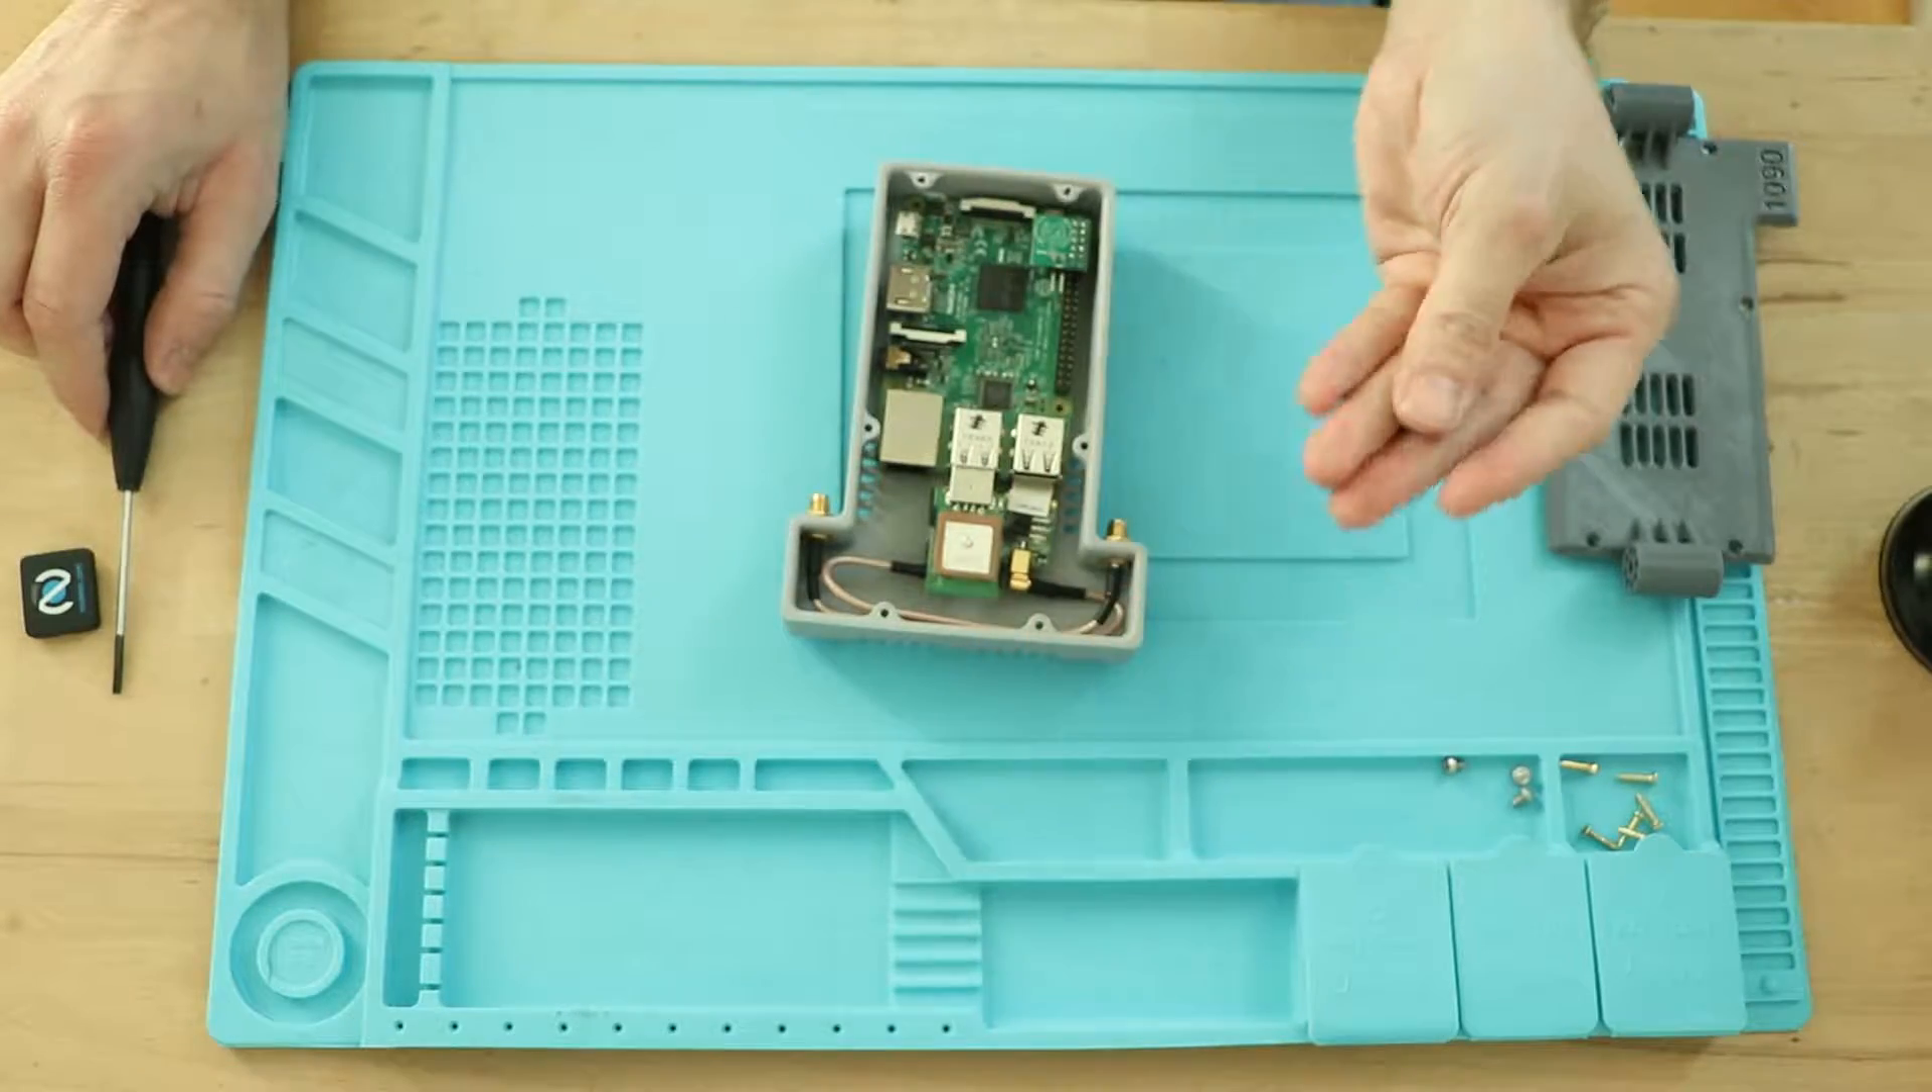We are almost done now we only need to screw down the raspberry pi to the casing and then close the casing and screw down the lid.